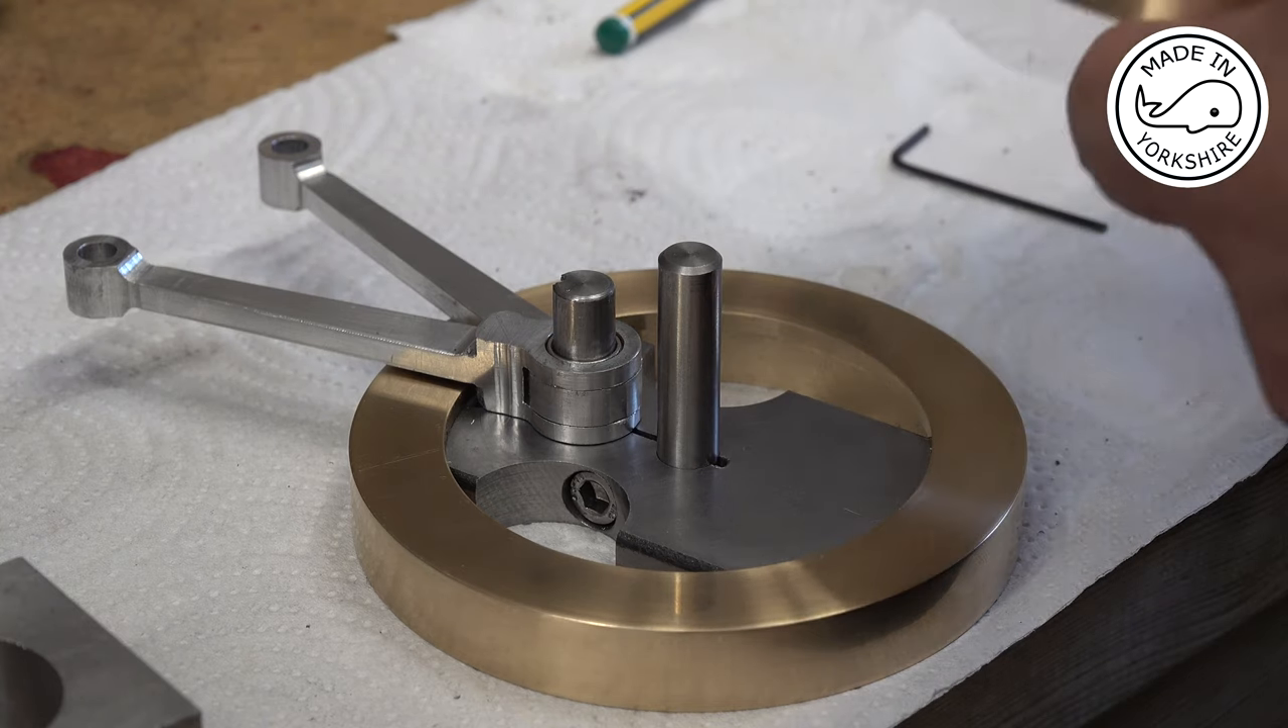I've put this pin in as a guide on the centre hole.